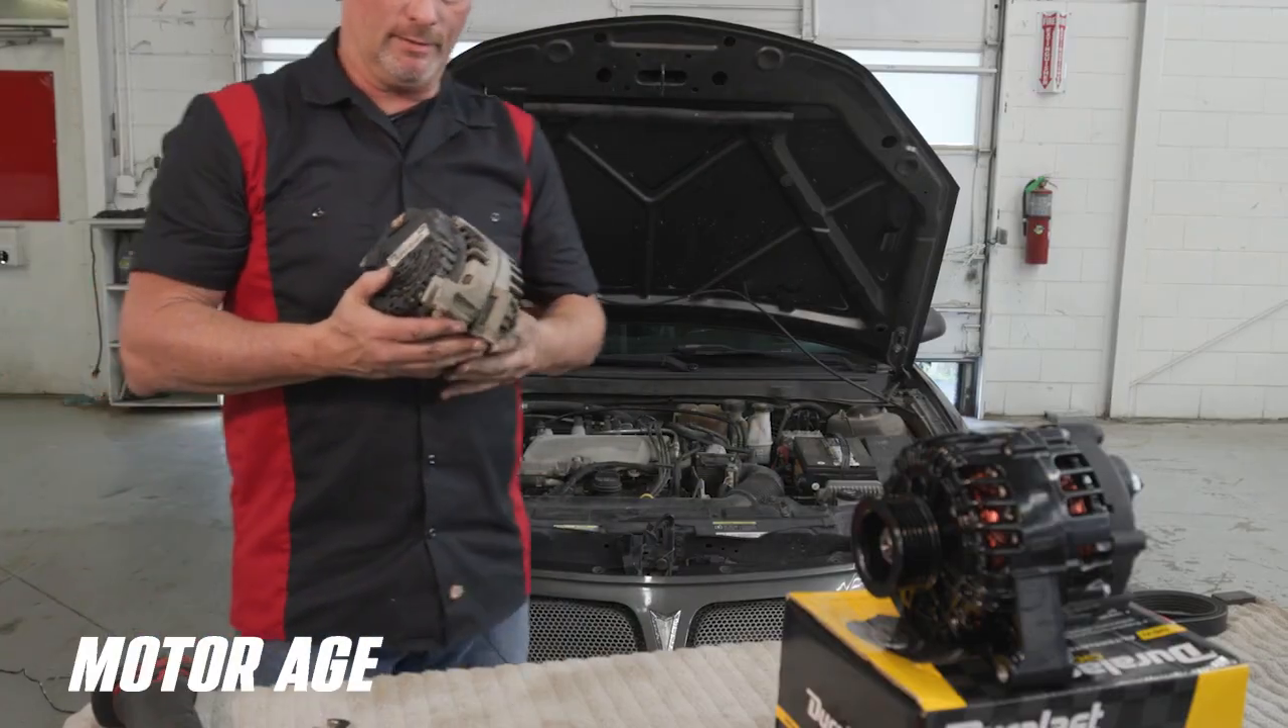Now that we have our alternator out, we can kind of look it over.